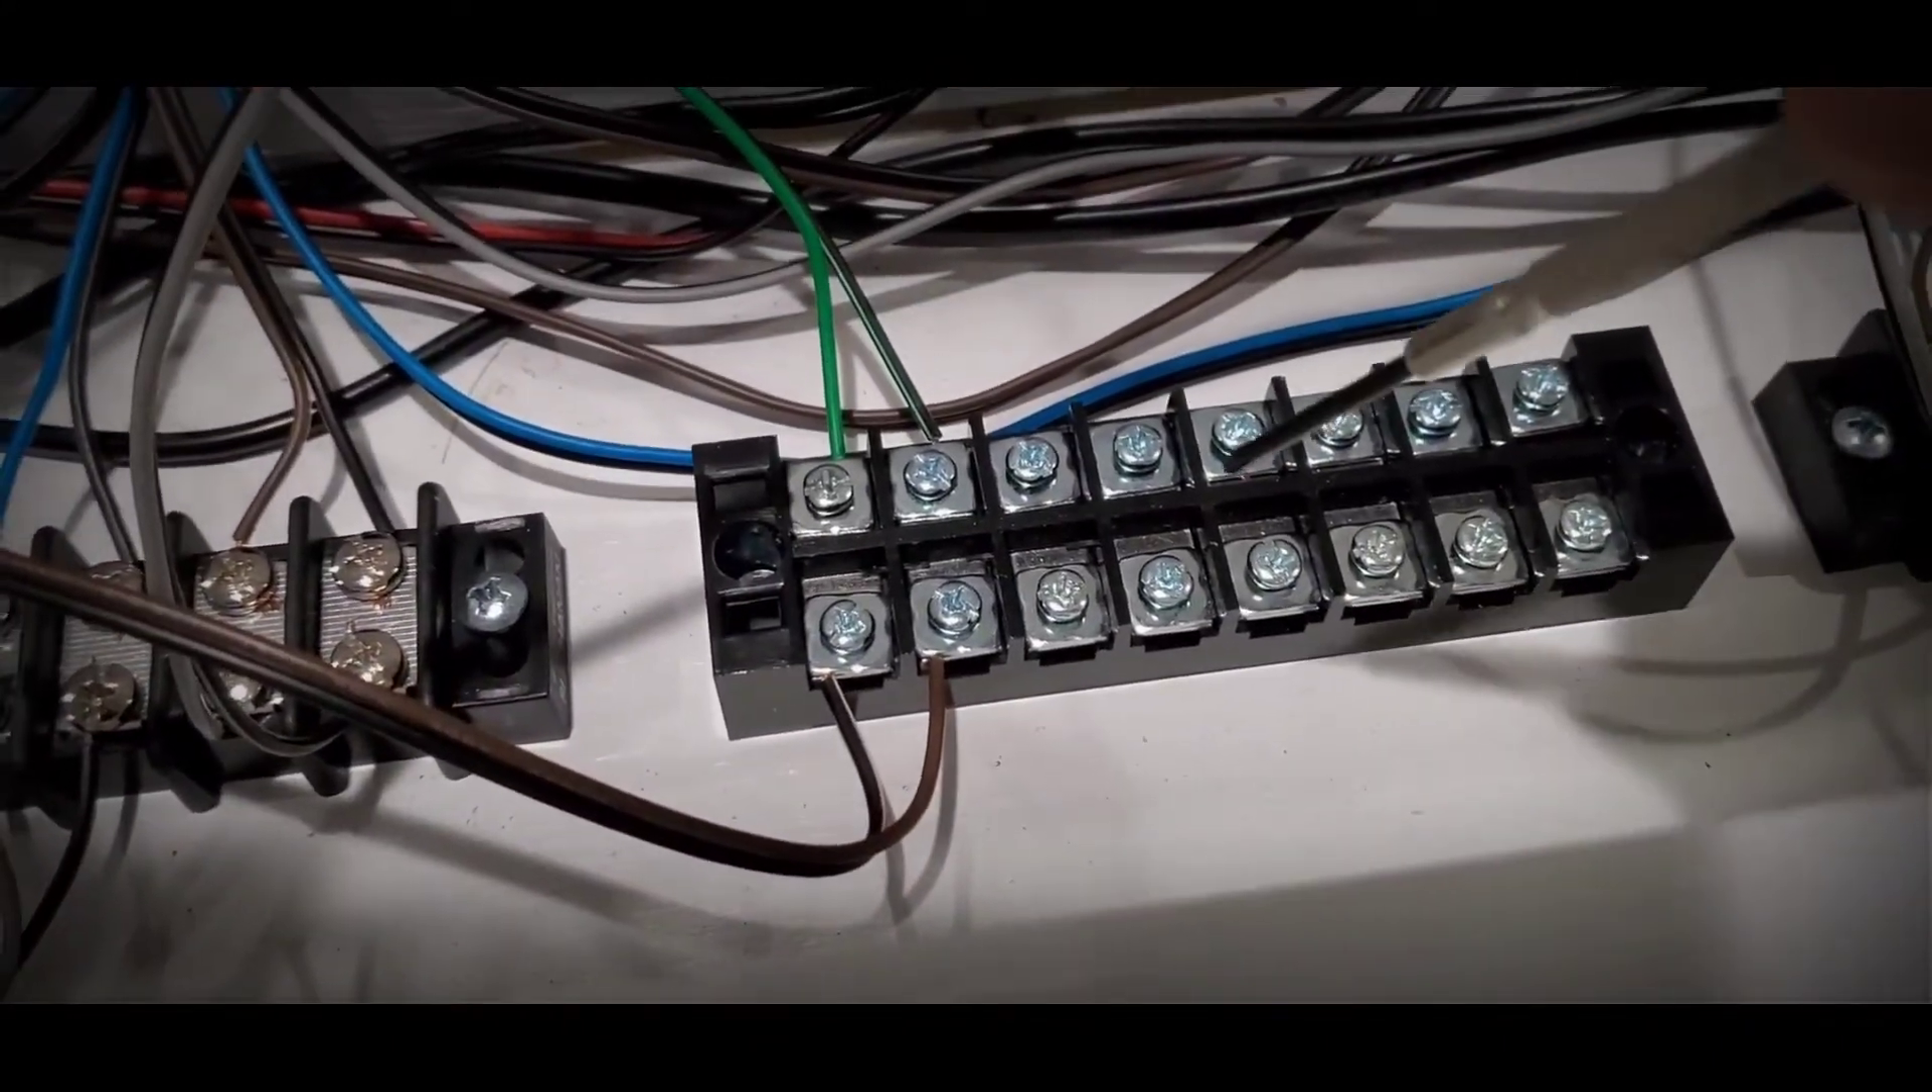These wires here supply power to the turnout you can see them screwed to this terminal strip here.